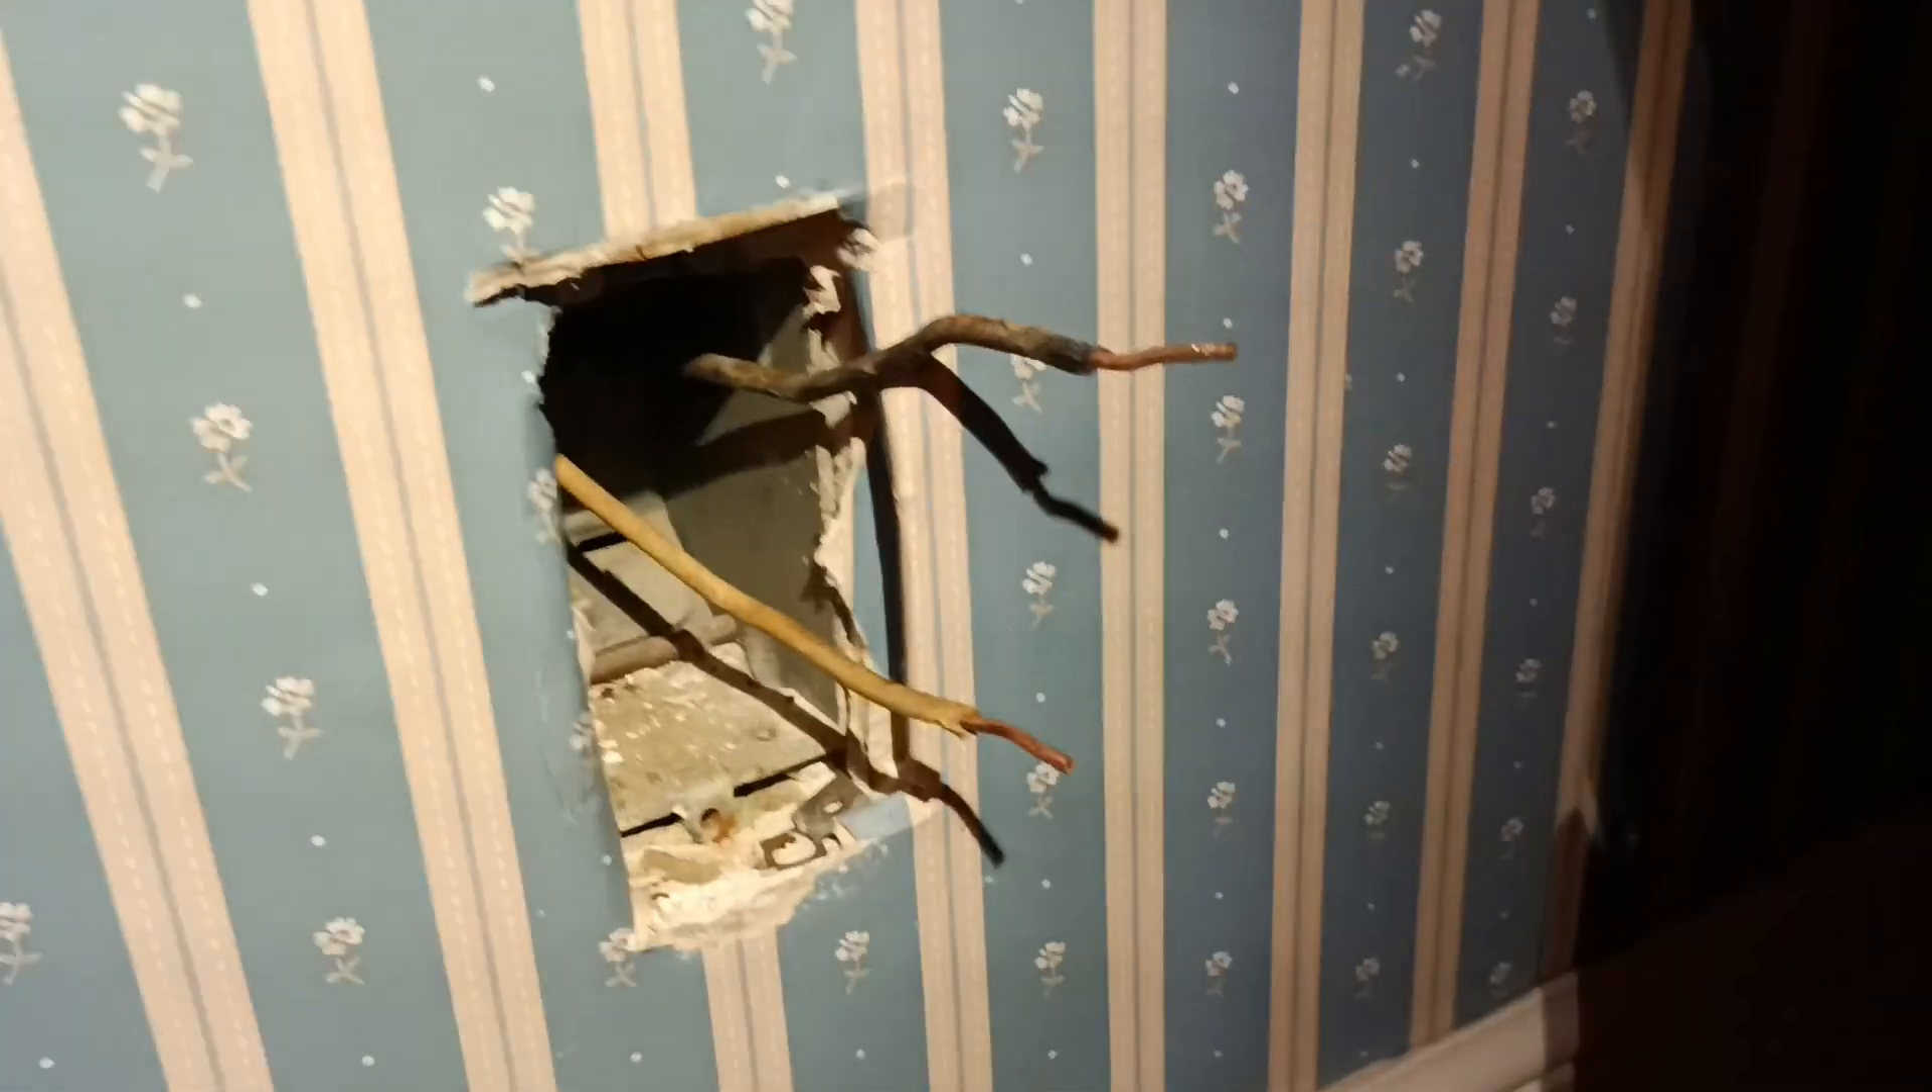We've got the old device removed we've got the wires stripped and straightened out.